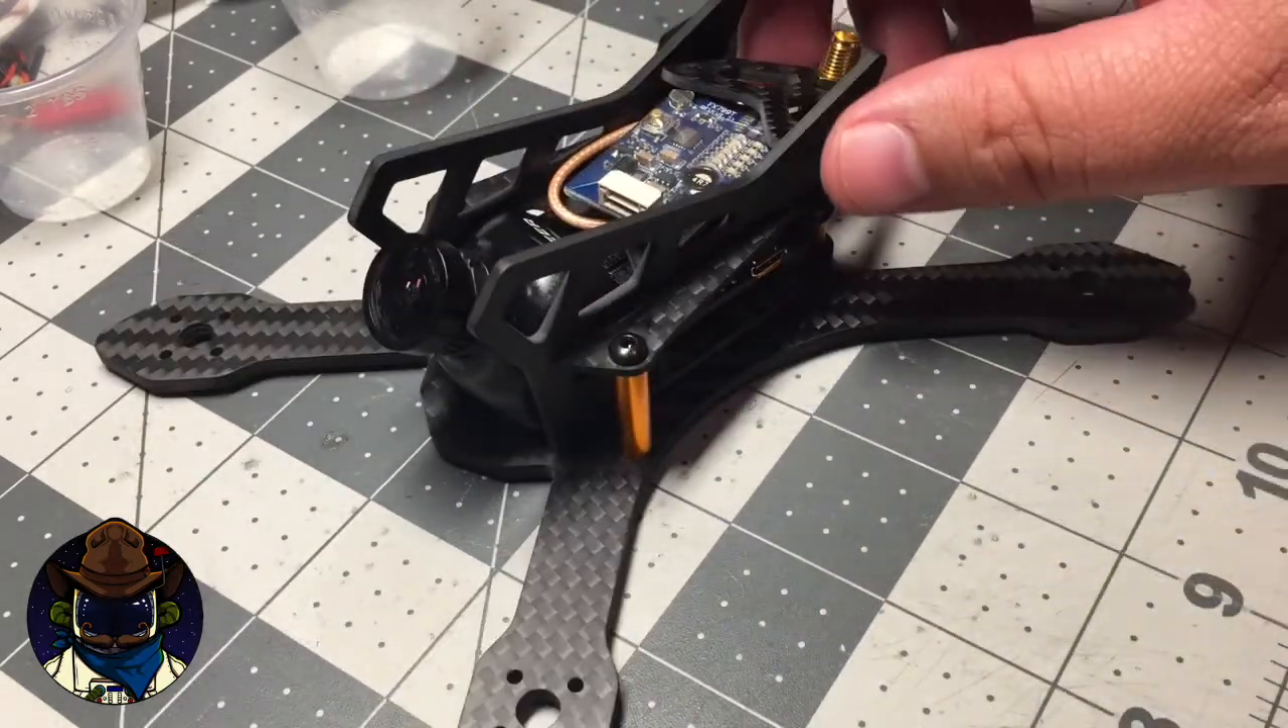So, now you can see you've got essentially an assembled XLR3.